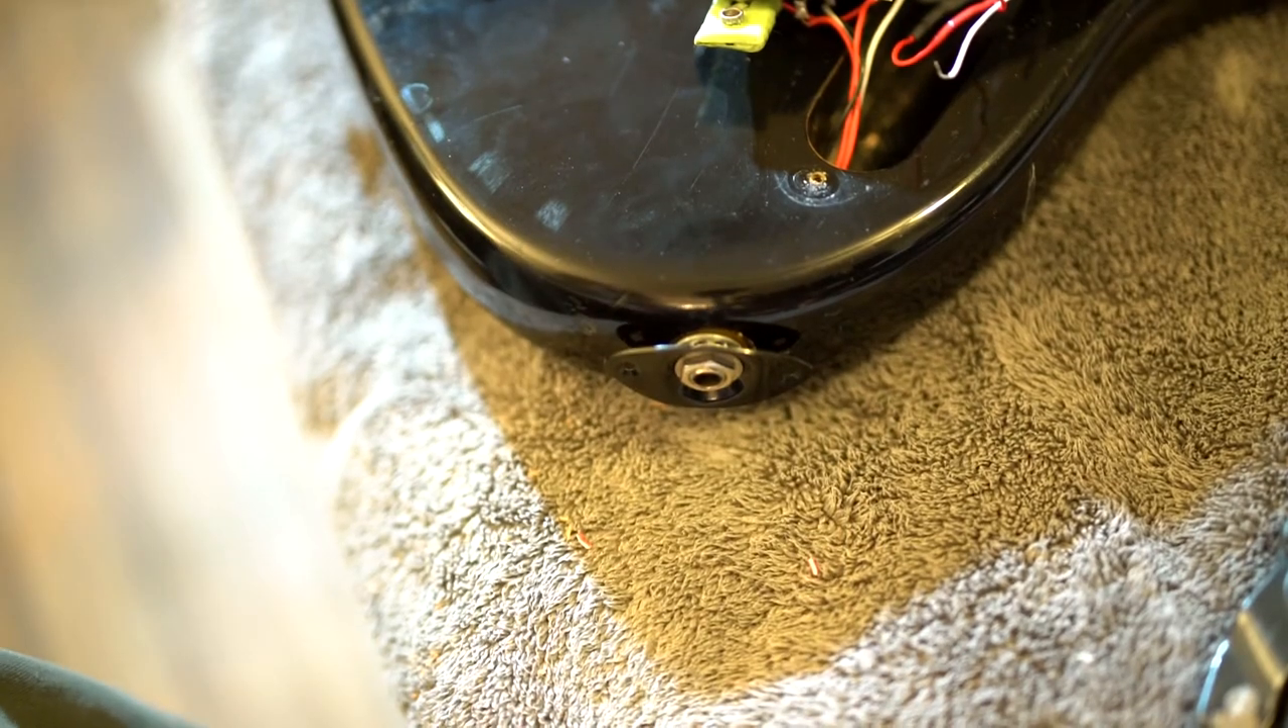Okay took a bit of doing but we got our jack in place.